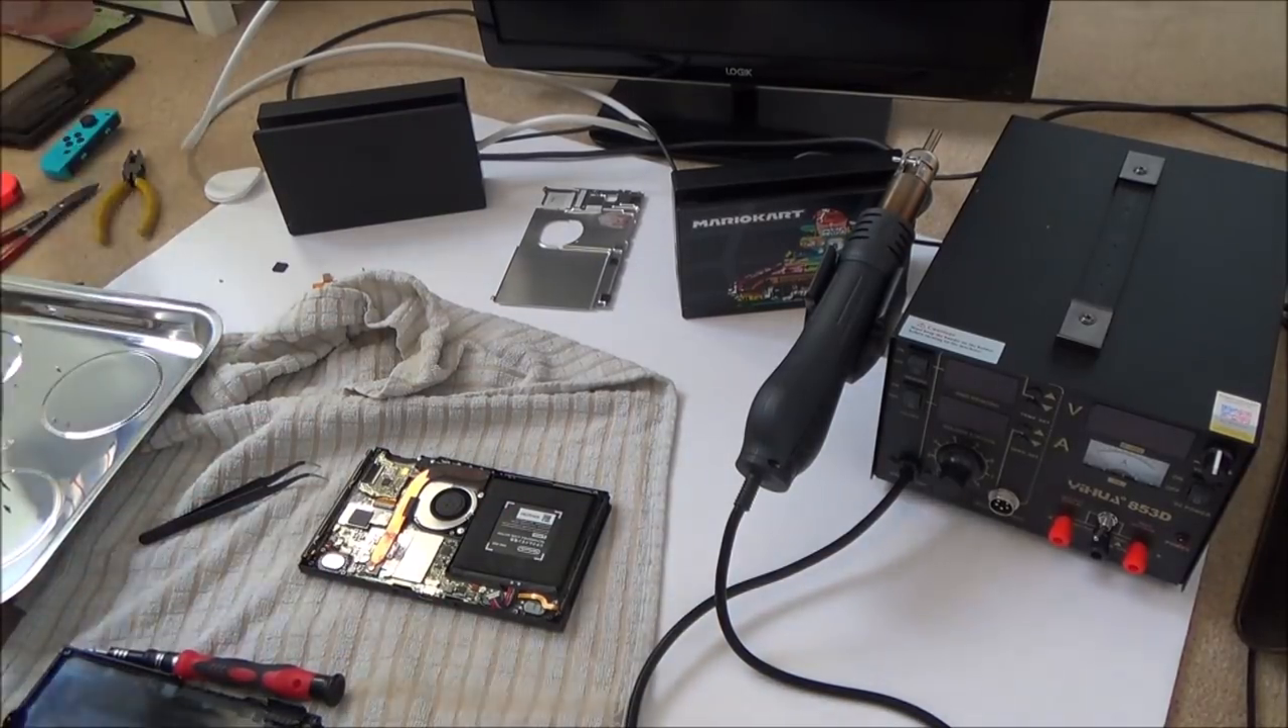Right, okay, I've only got to put the back plate back on.